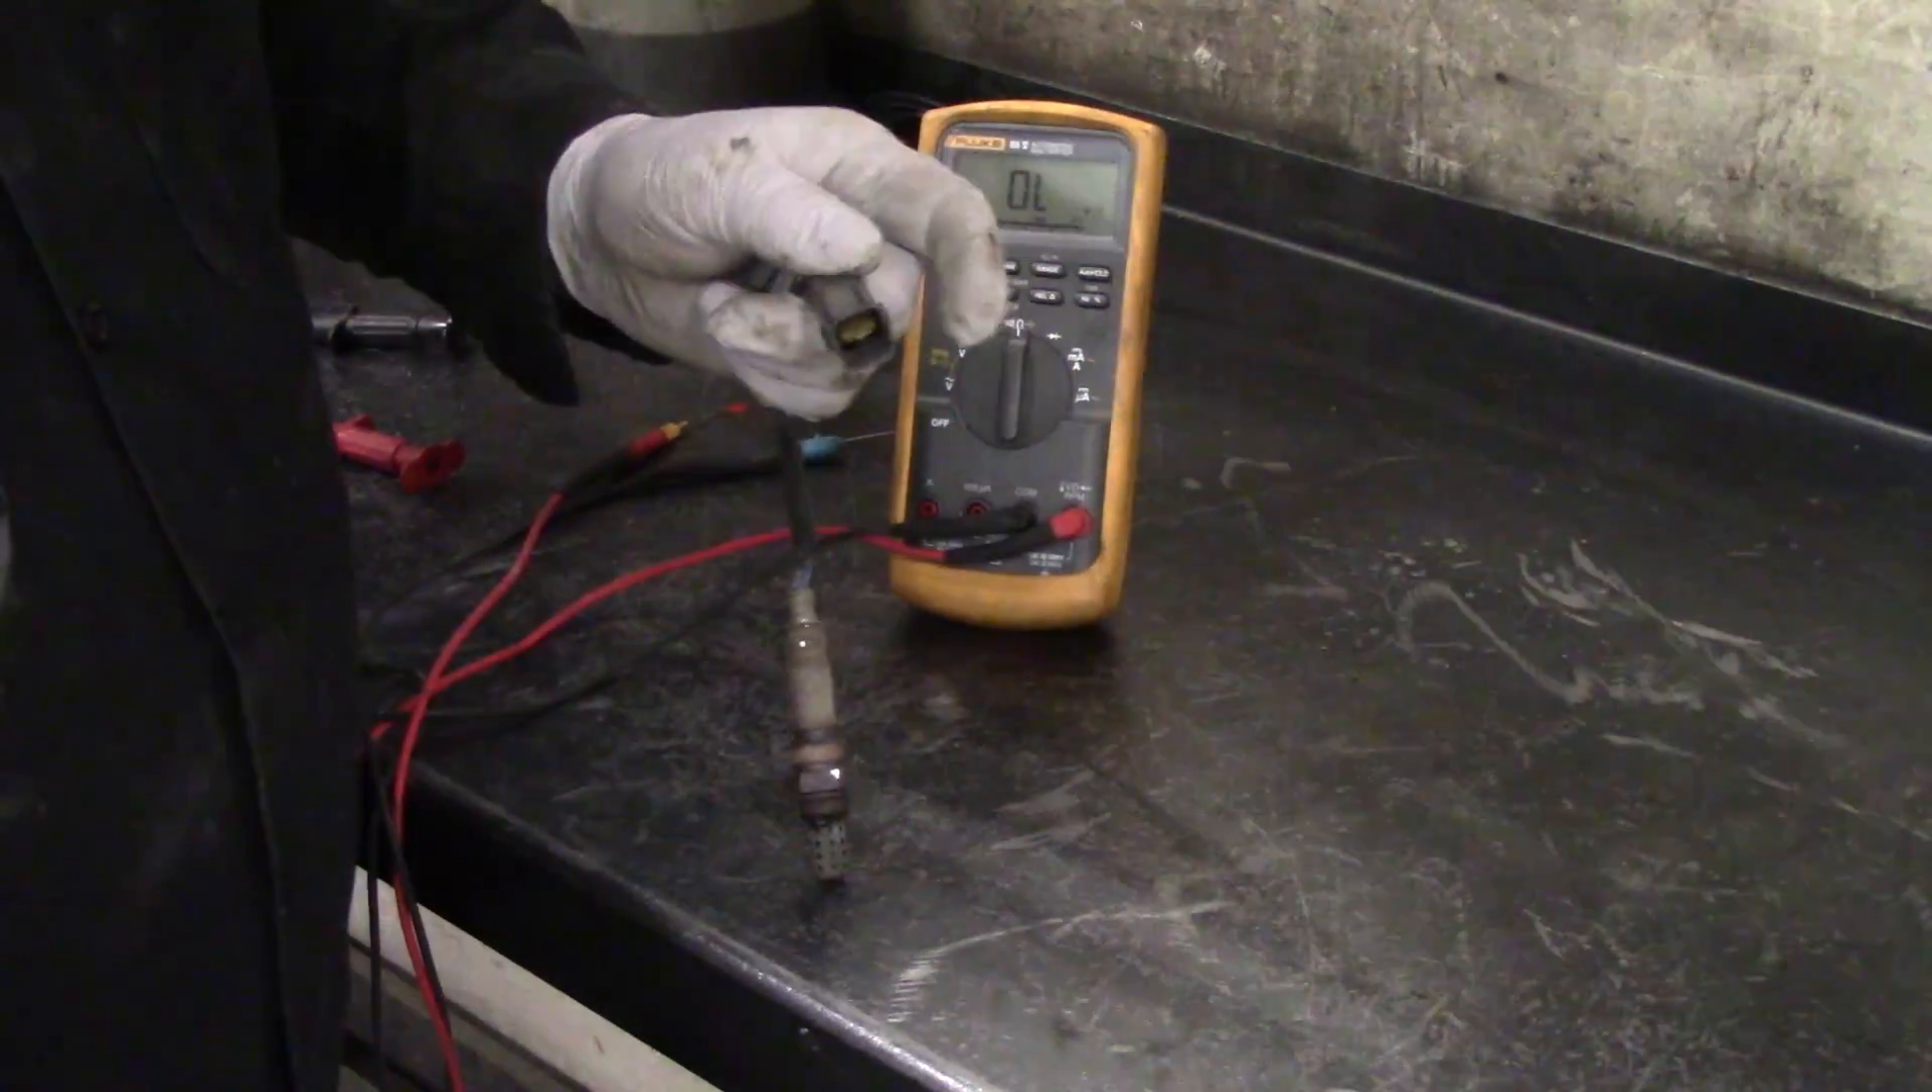Okay, I've got my ohms meter out and I've pulled the O2 sensor out.